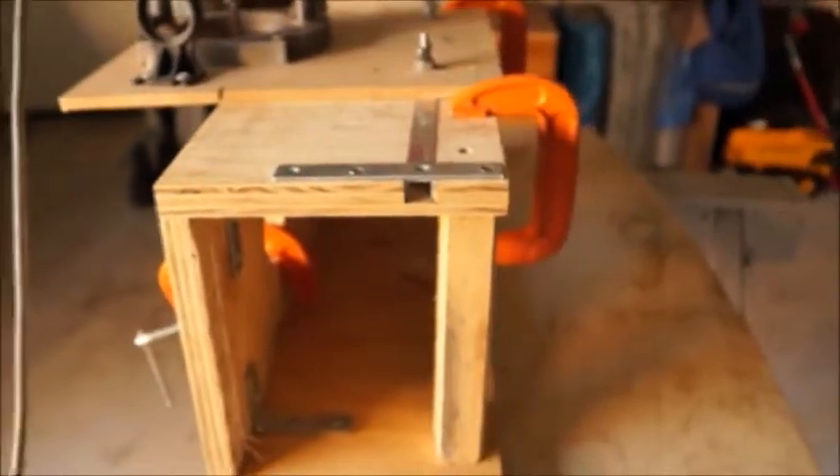You can see the groove that I've cut into the plywood there and into that groove I've simply put in a piece of metal.